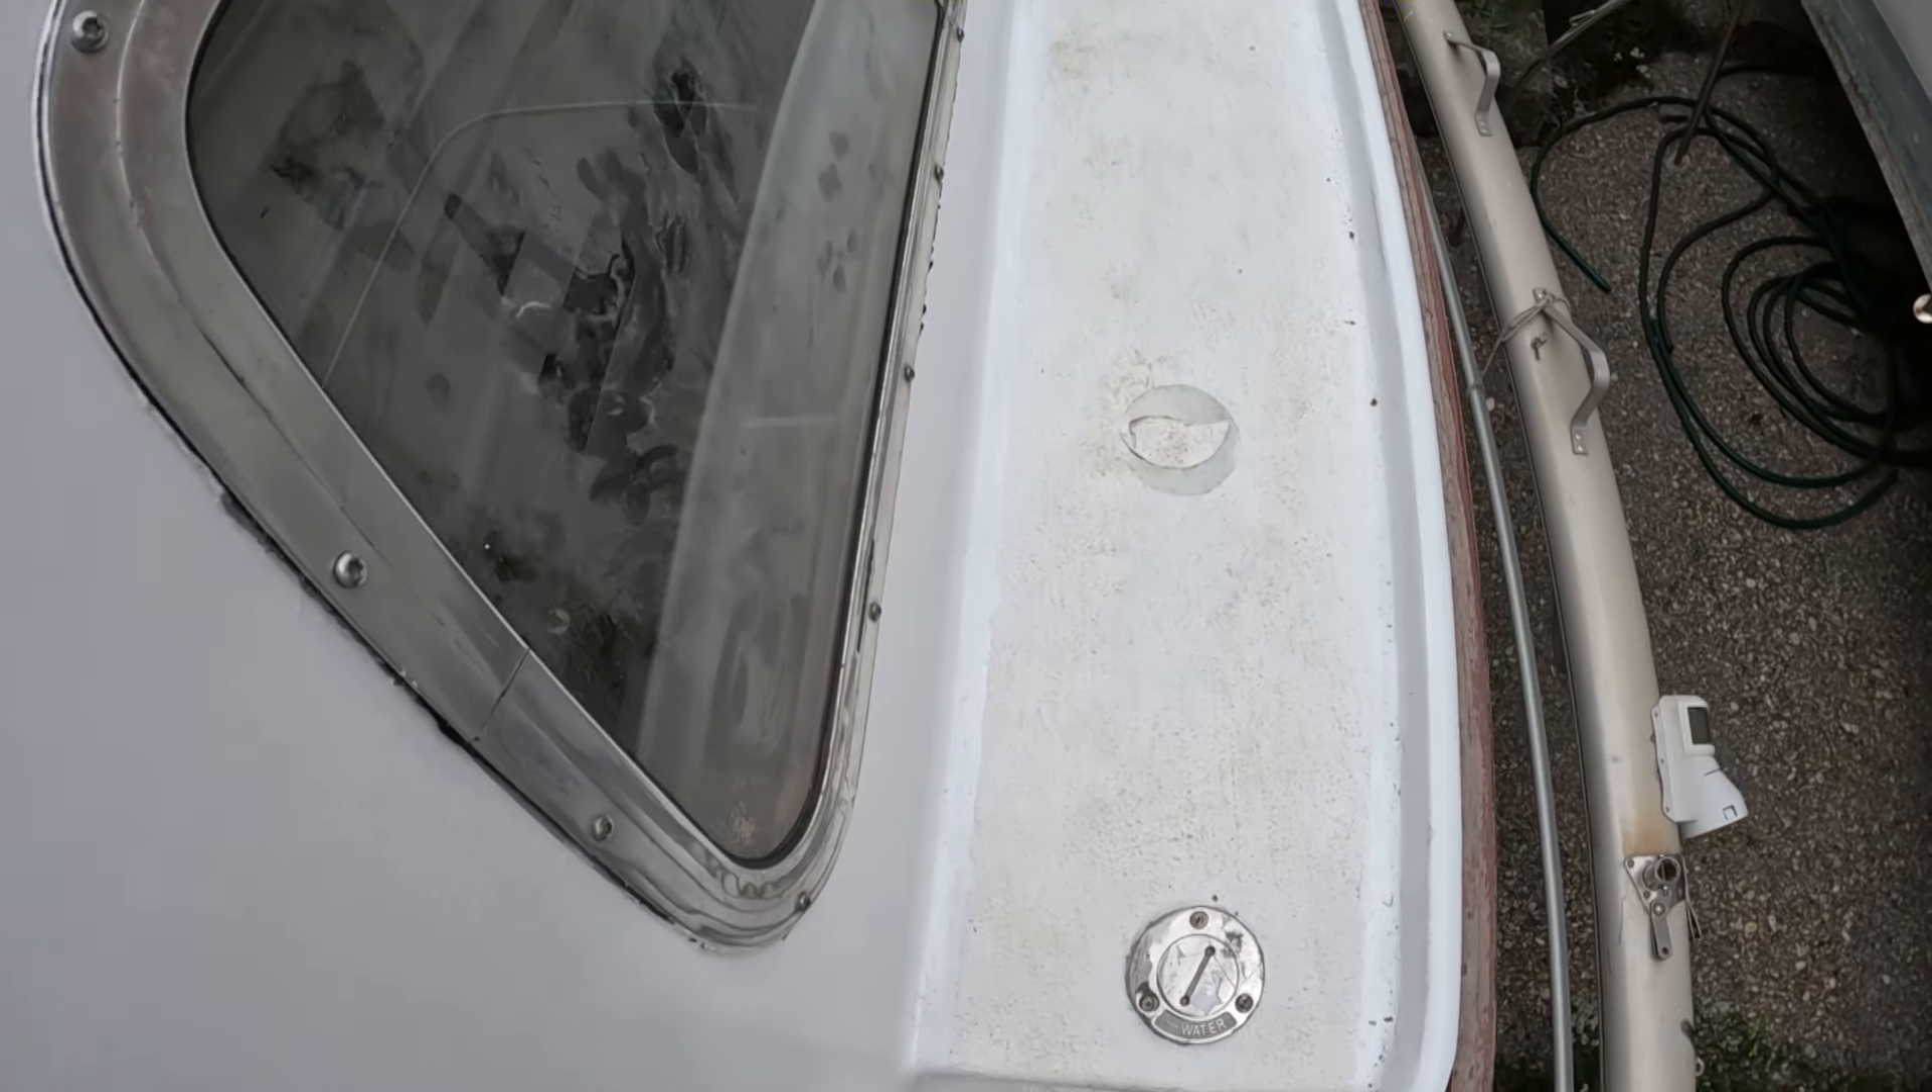Hier ist auch schon der neue Tankdeckel fürs Wasser.